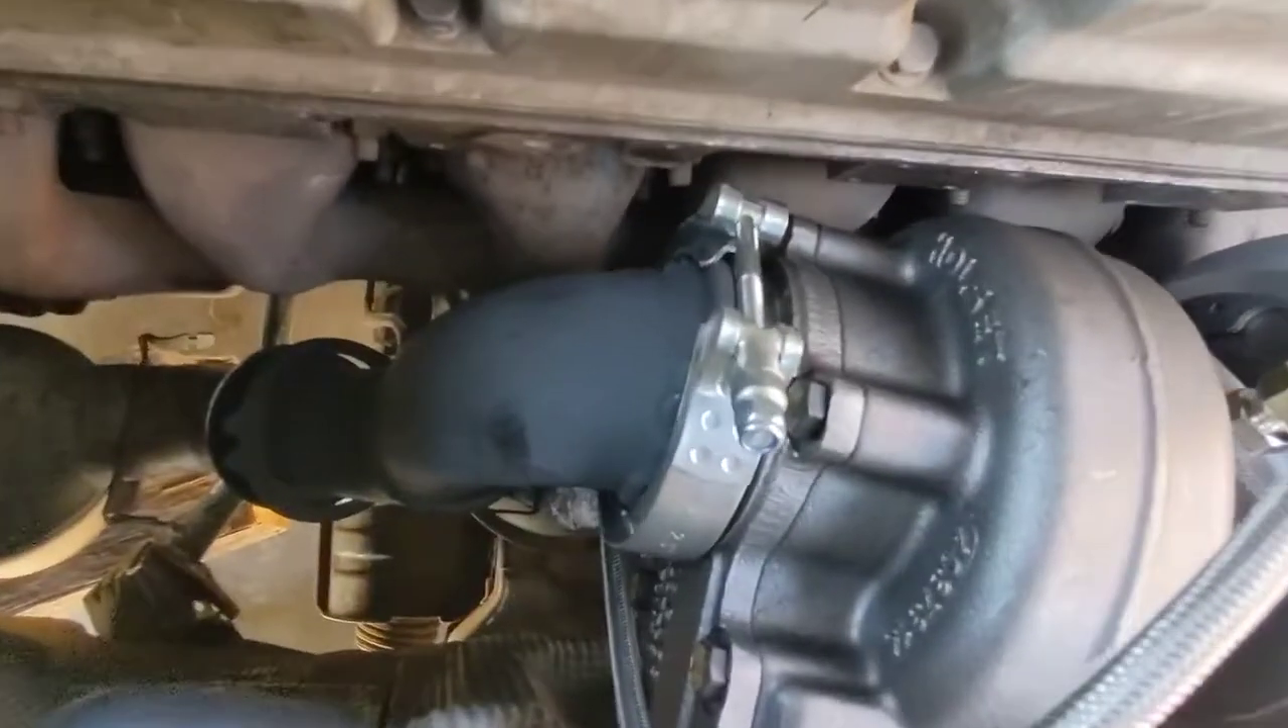Here's our downpipe clamped on, pretty self -explanatory.